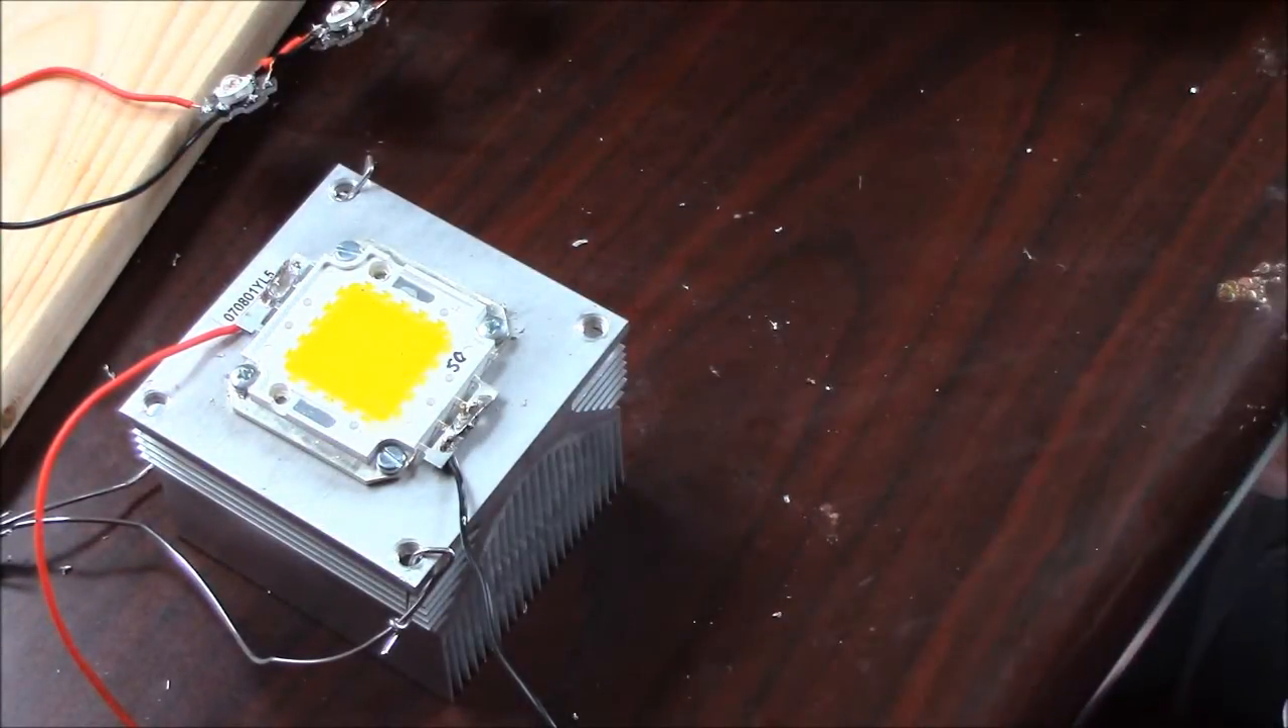We have our LED anchored down.